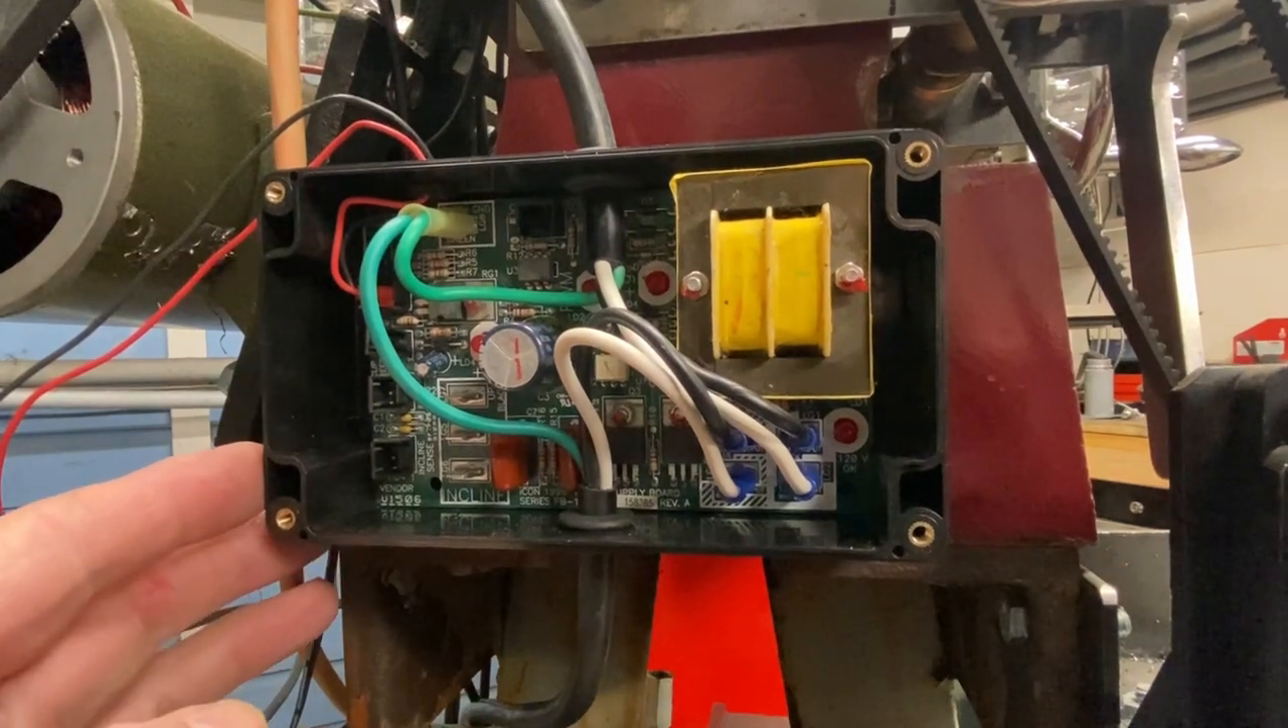So here it is, all wired up and mounted. I have the box attached to the lathe.